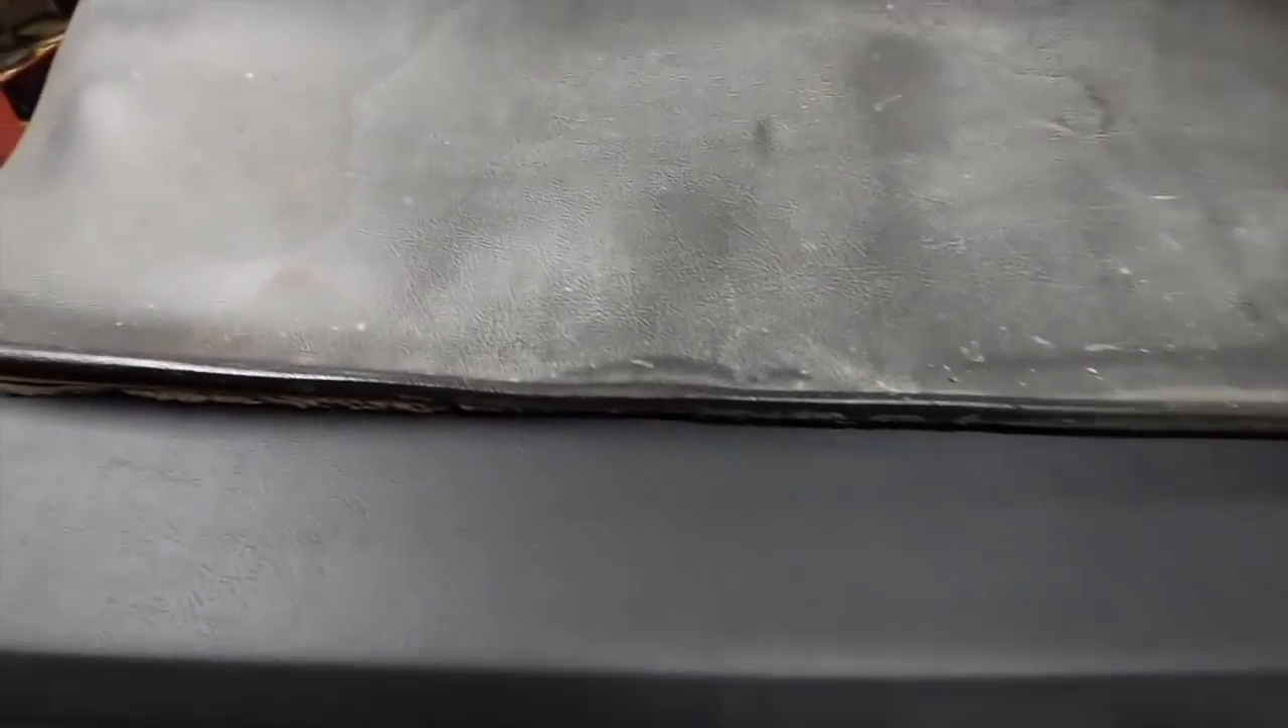This is a tore up dash pad and yet i don't have a gap there.